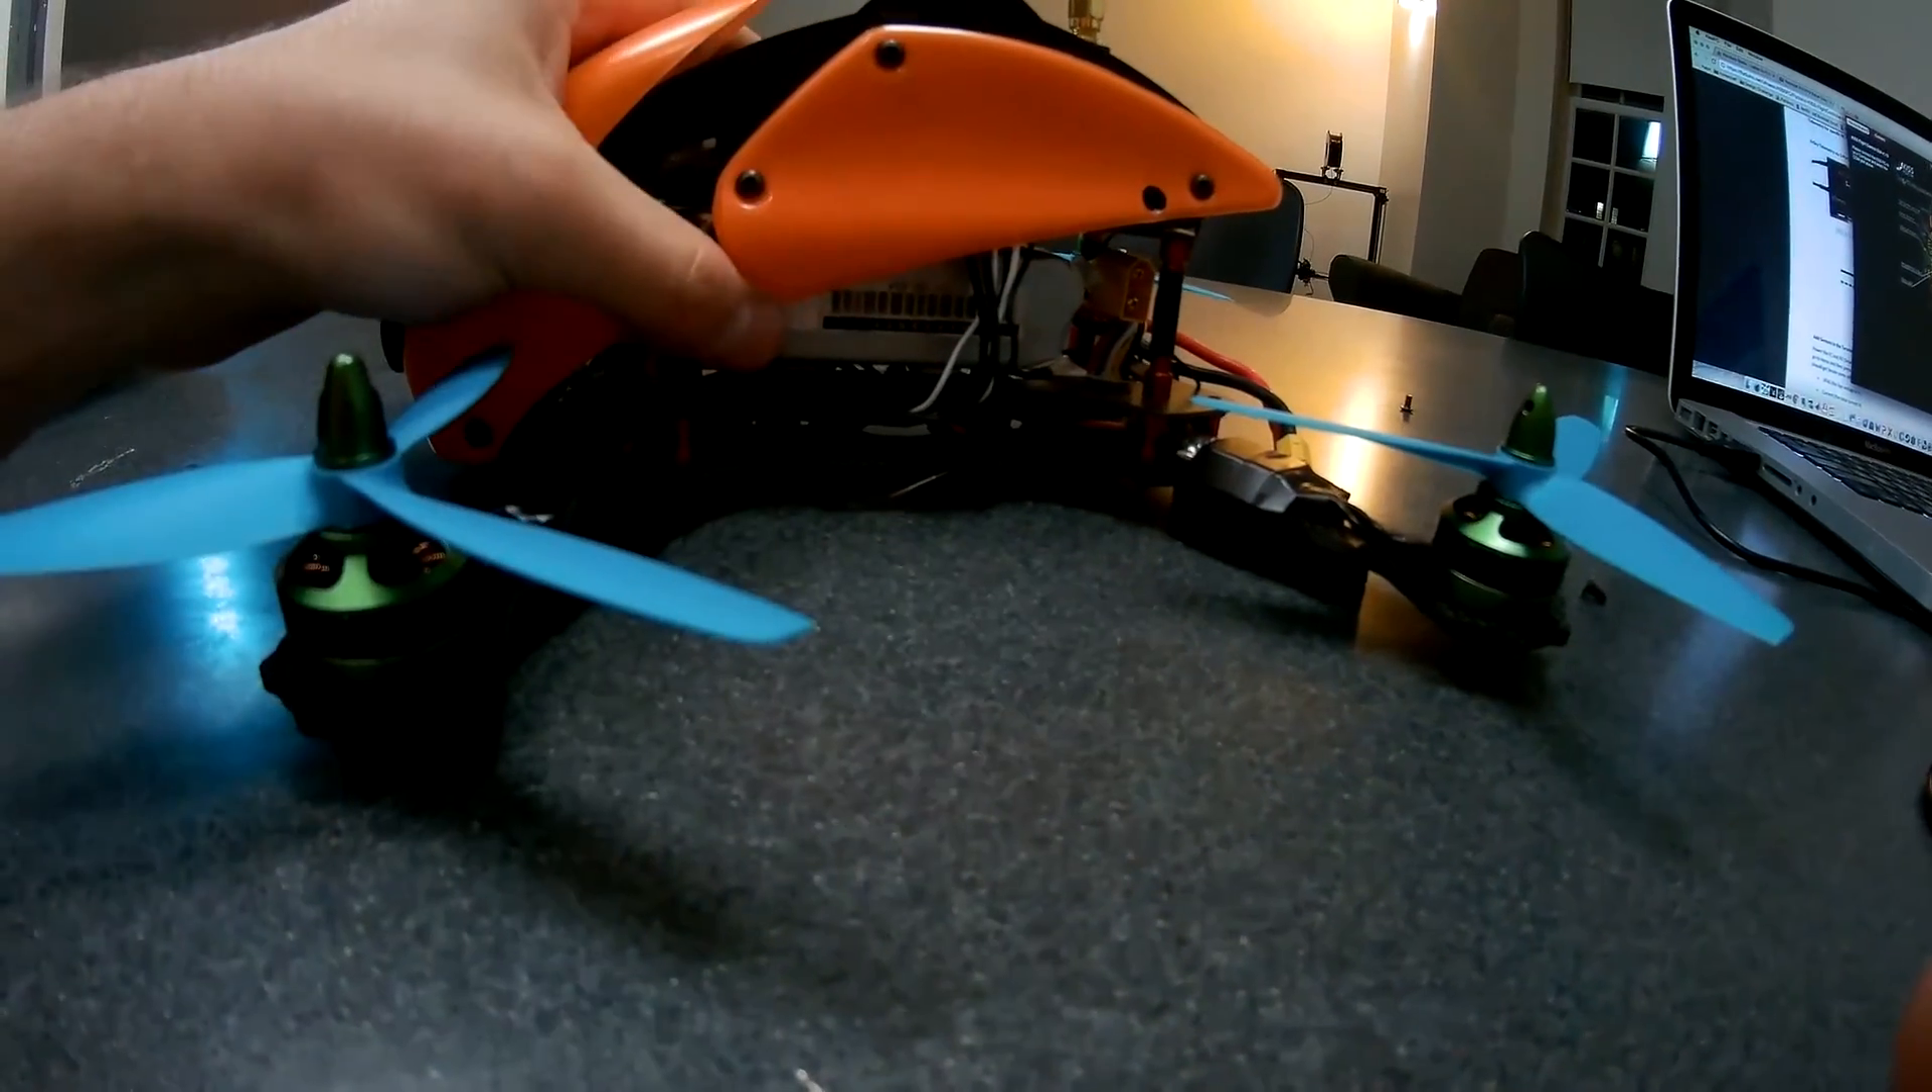Alright, so I put the prop adapters on, threw some props on here.